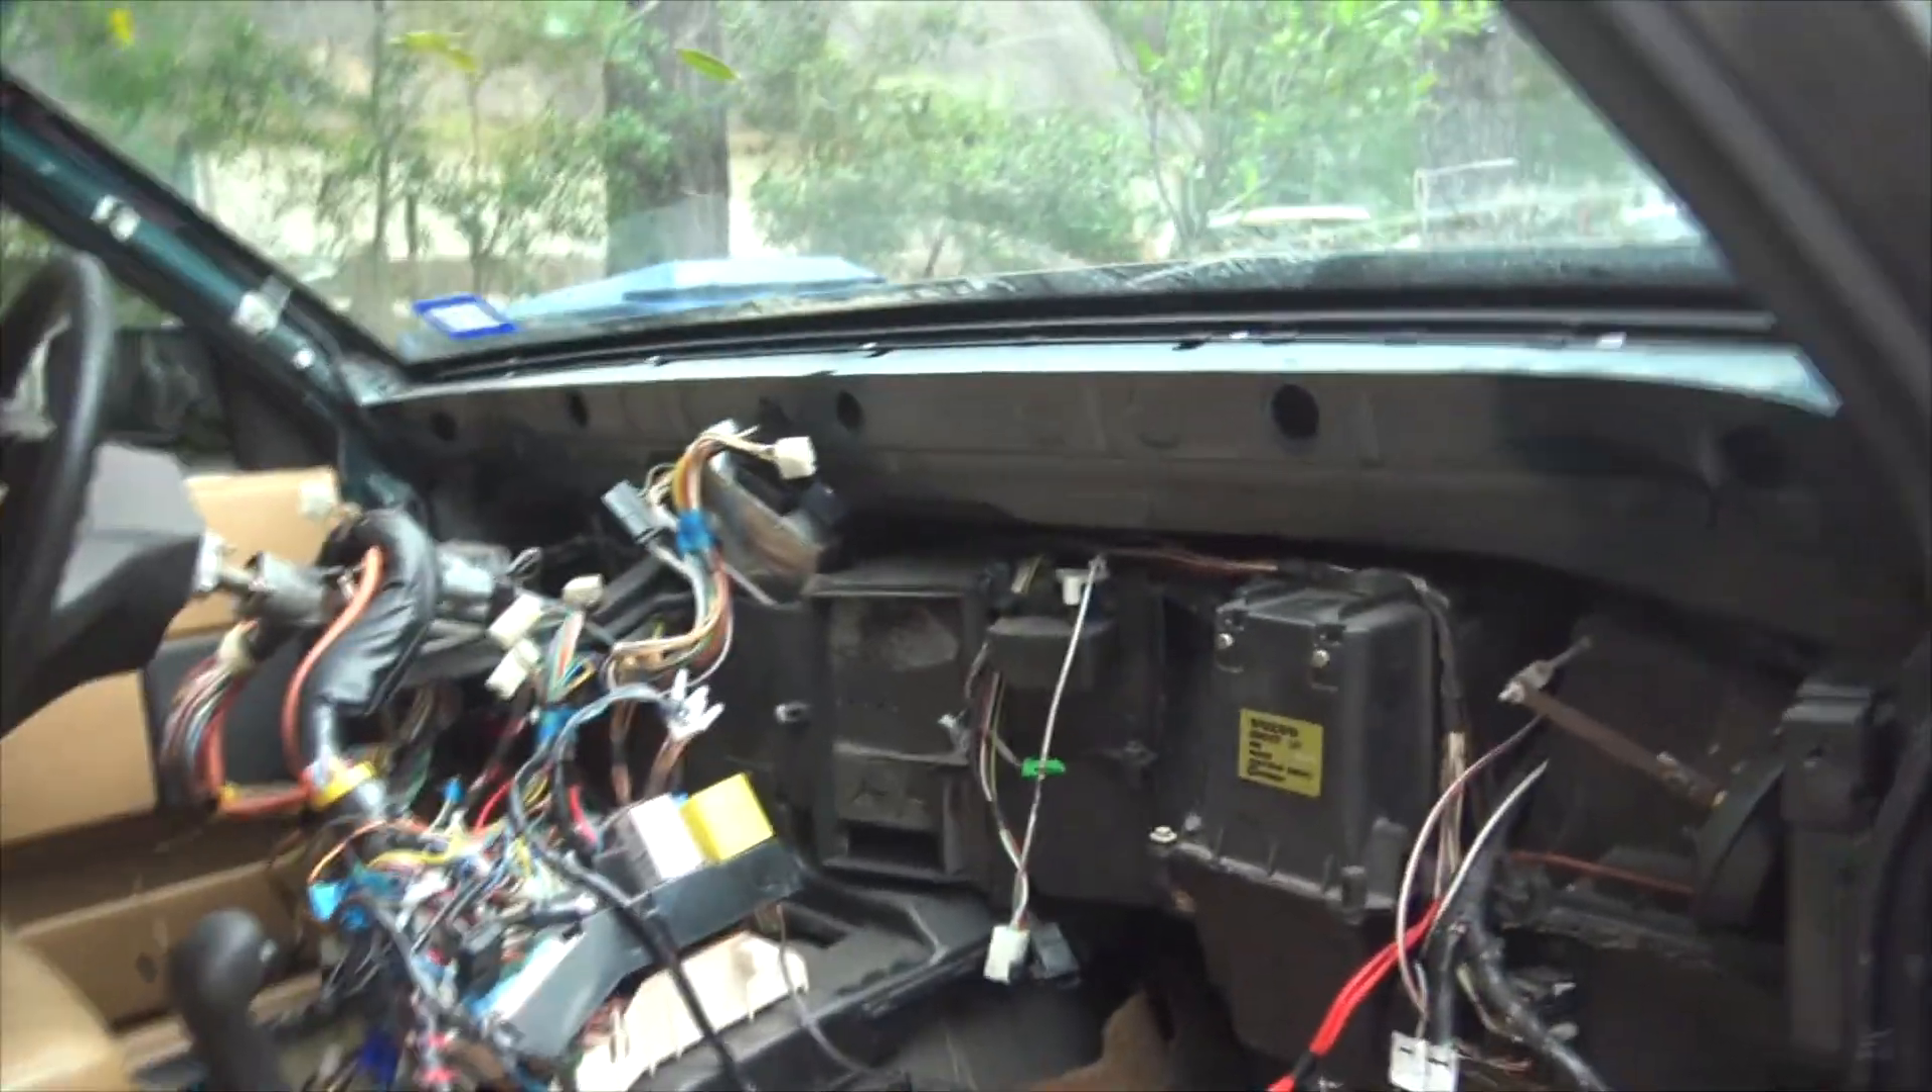You can see we got the whole dash ripped out.